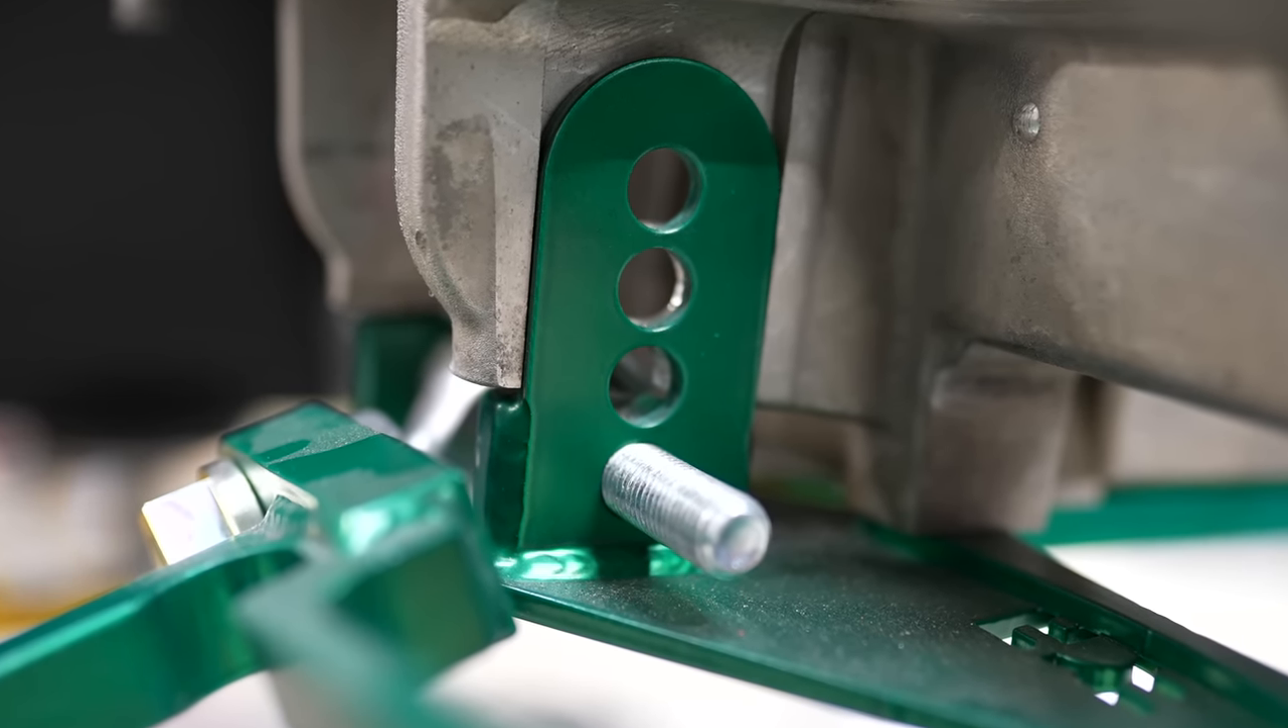Last but not least is our anti -squat bracket. You can see it here installed on the subframe where we currently have it in the lowest anti -squat position.